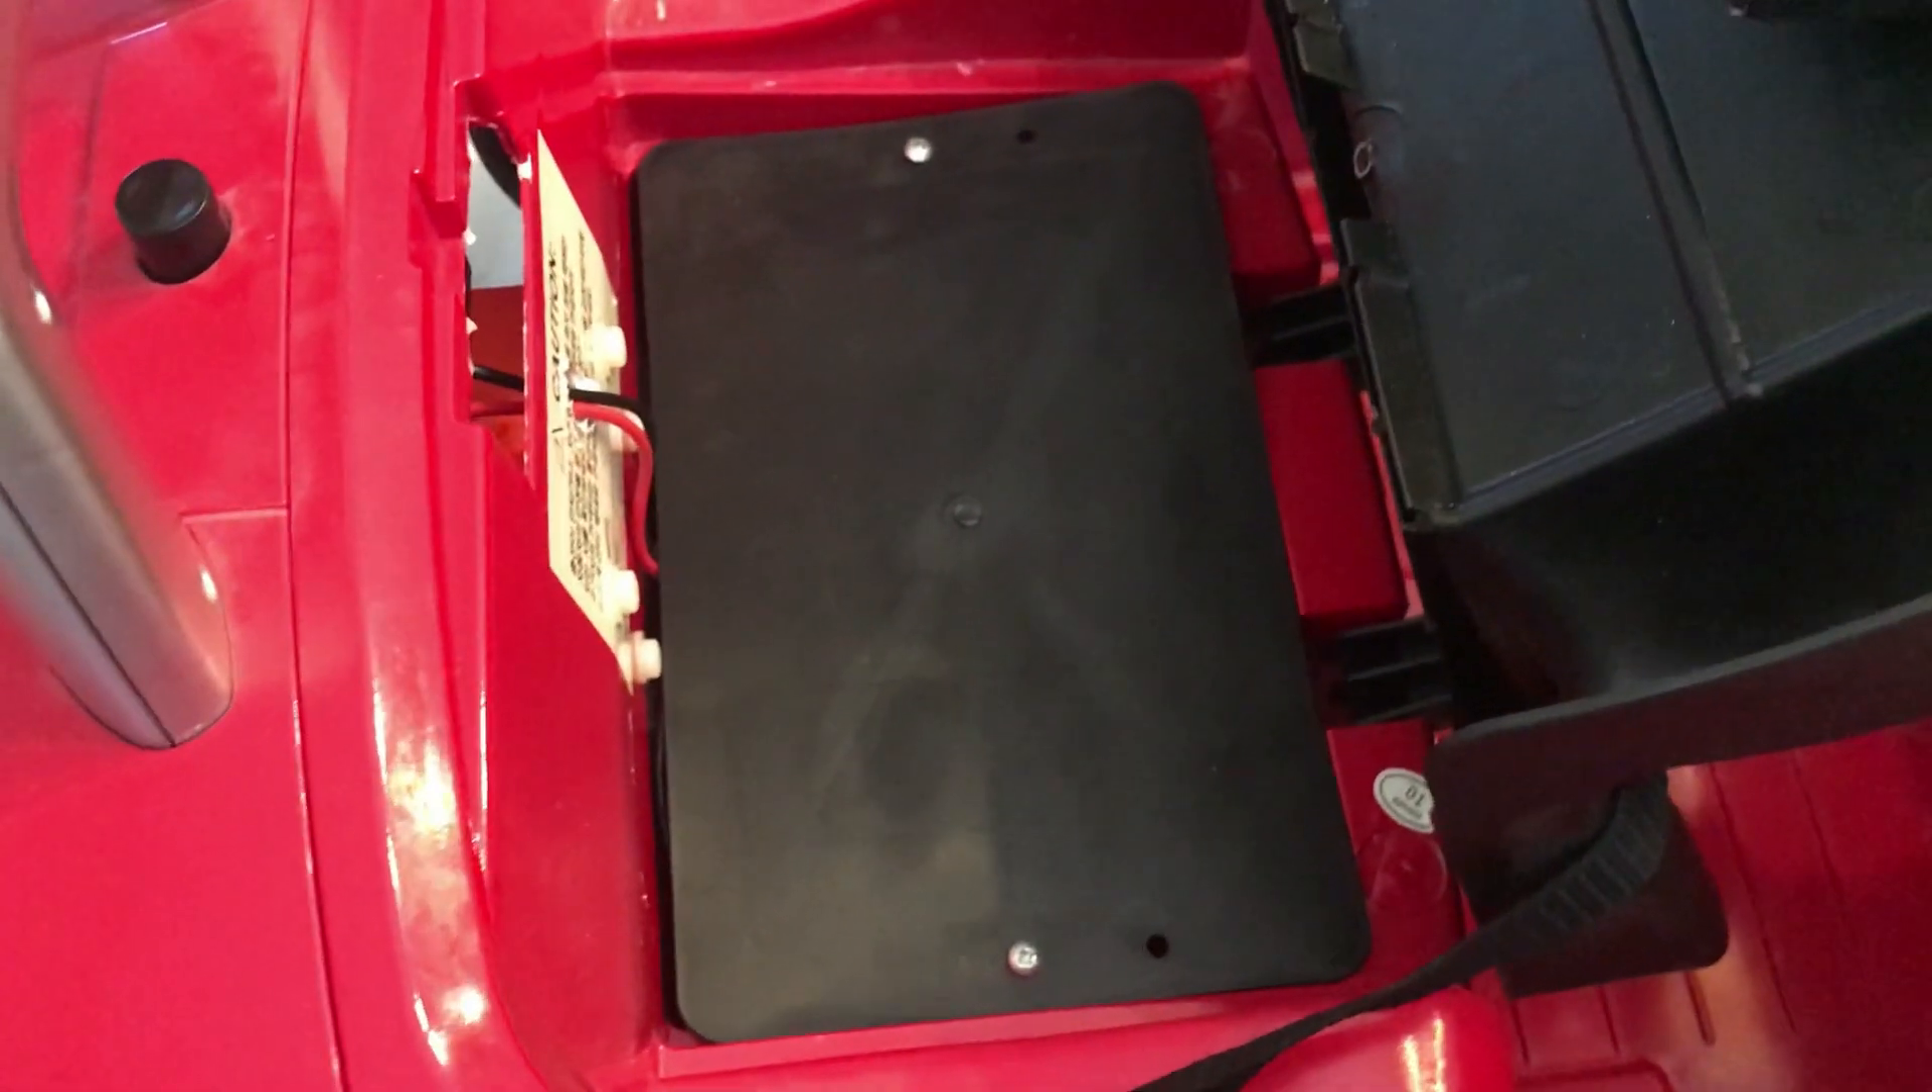Got the sub floor back in over the battery area.